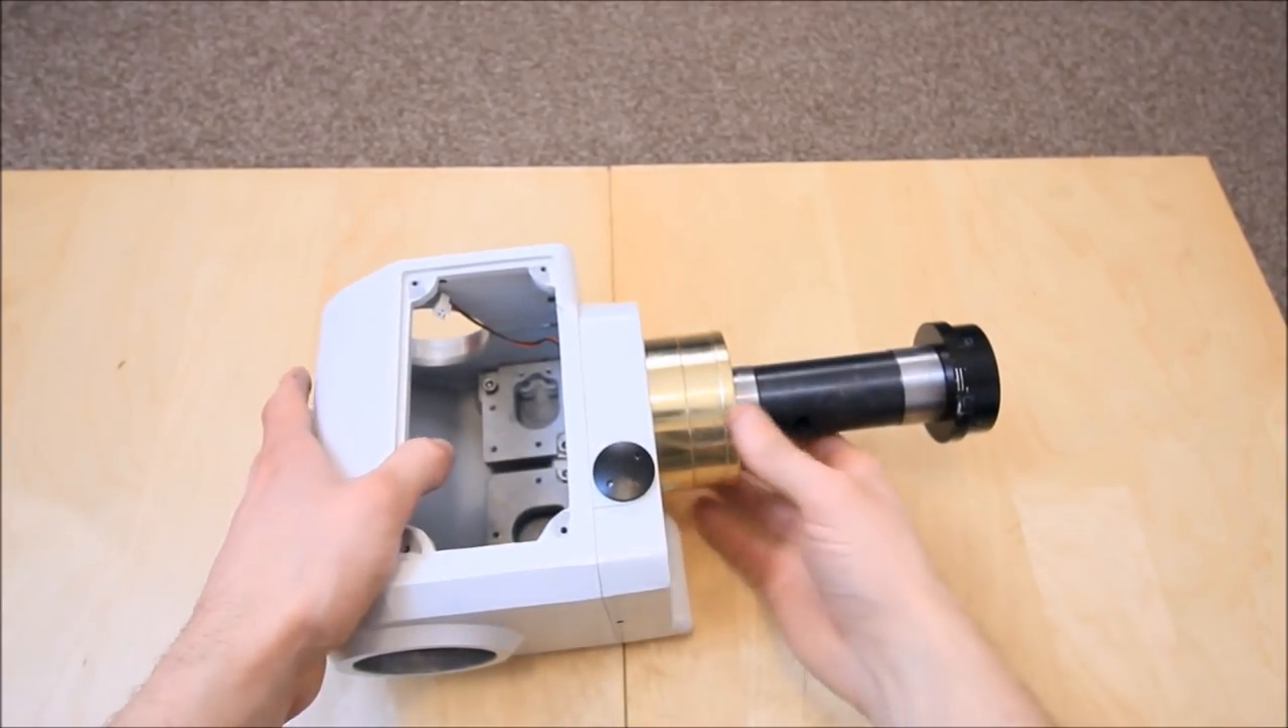That is now your ra axis brass ring installed.